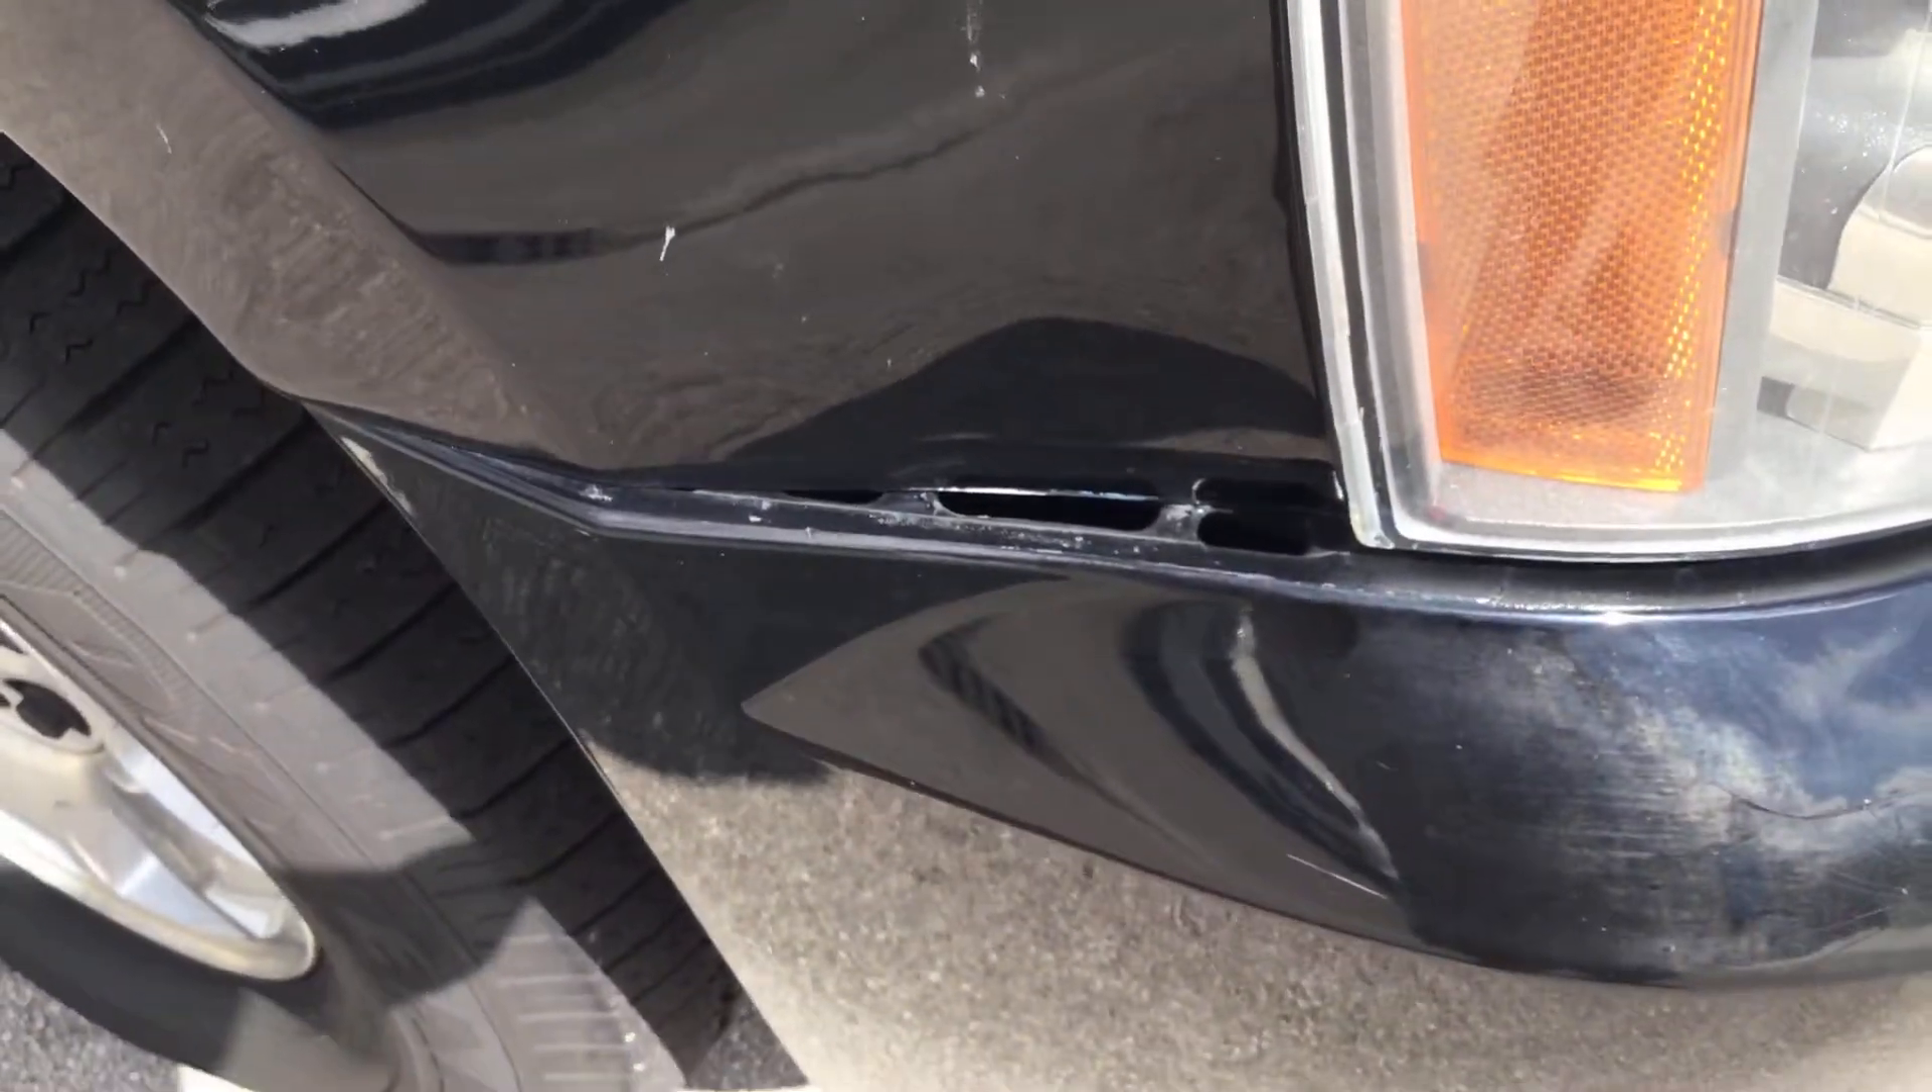The front bumper doesn't line up up here. It looks like the clip came out. Doesn't line up with the fender. Oh, I guess the fender's a little dented in. That's what it is. Fender's dented.